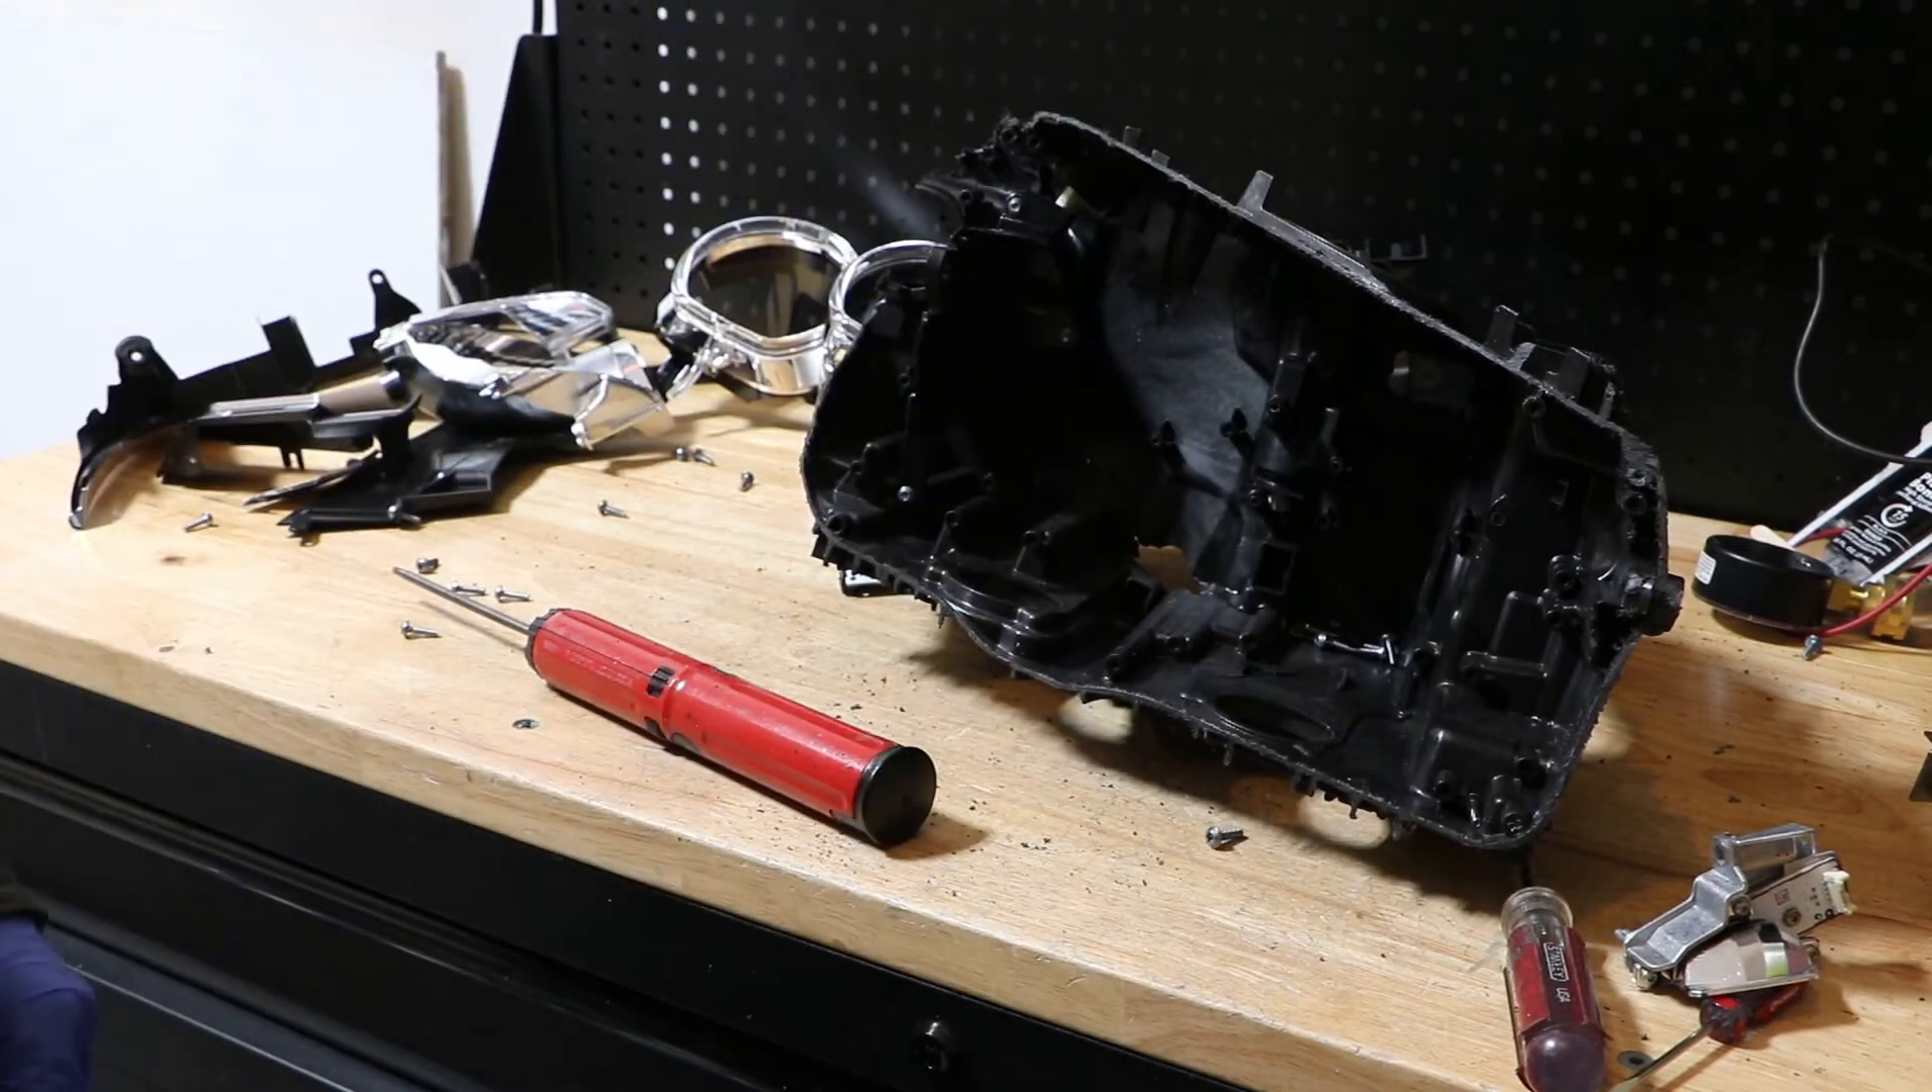But otherwise, here is the fully disassembled X3 LED headlight.